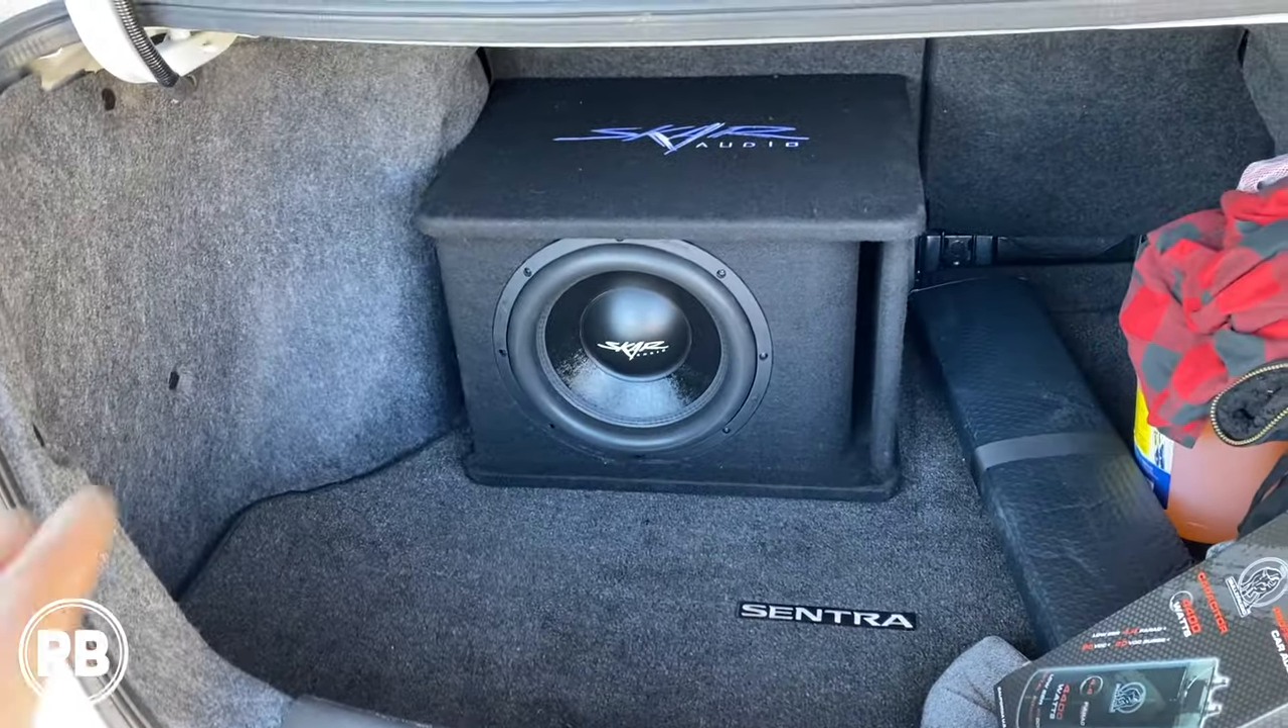Put the sub in, trunk all back together. Nice thing is you don't have any of that stuff in there anymore, it's all nice and clean, just a single sub.